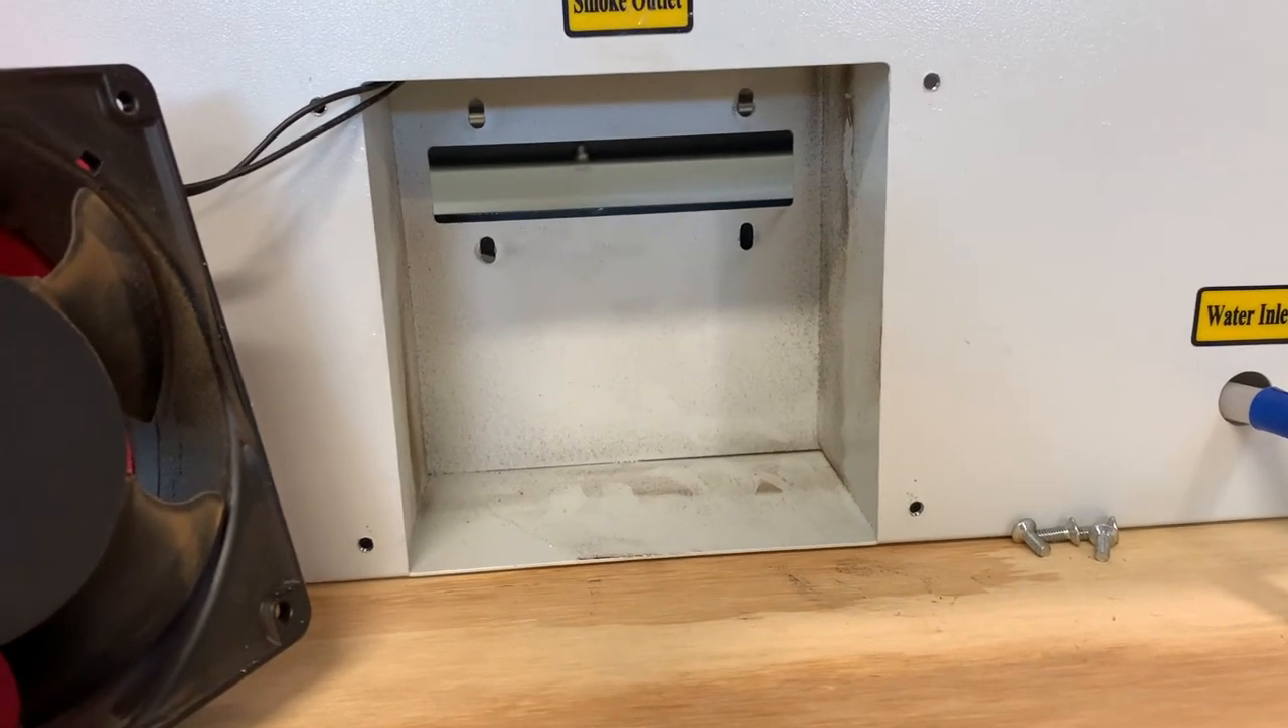Okay, I went ahead and pulled the fan back out of the machine here.